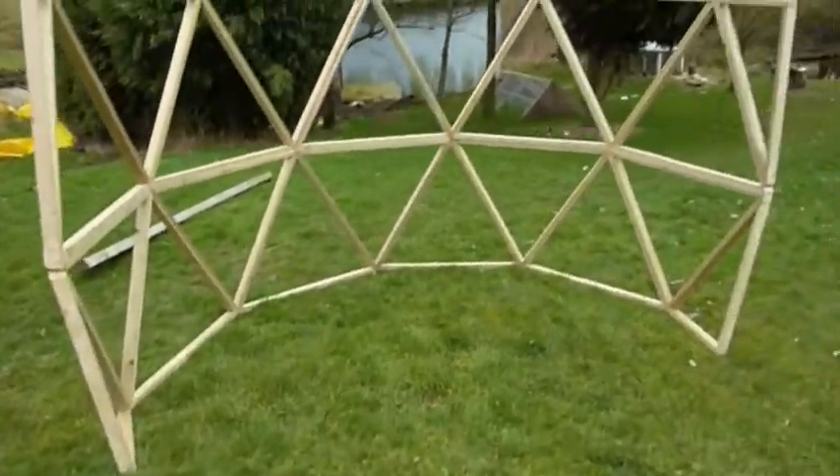You can see, if I stand back, that we're now forming a half circle like a polytunnel.